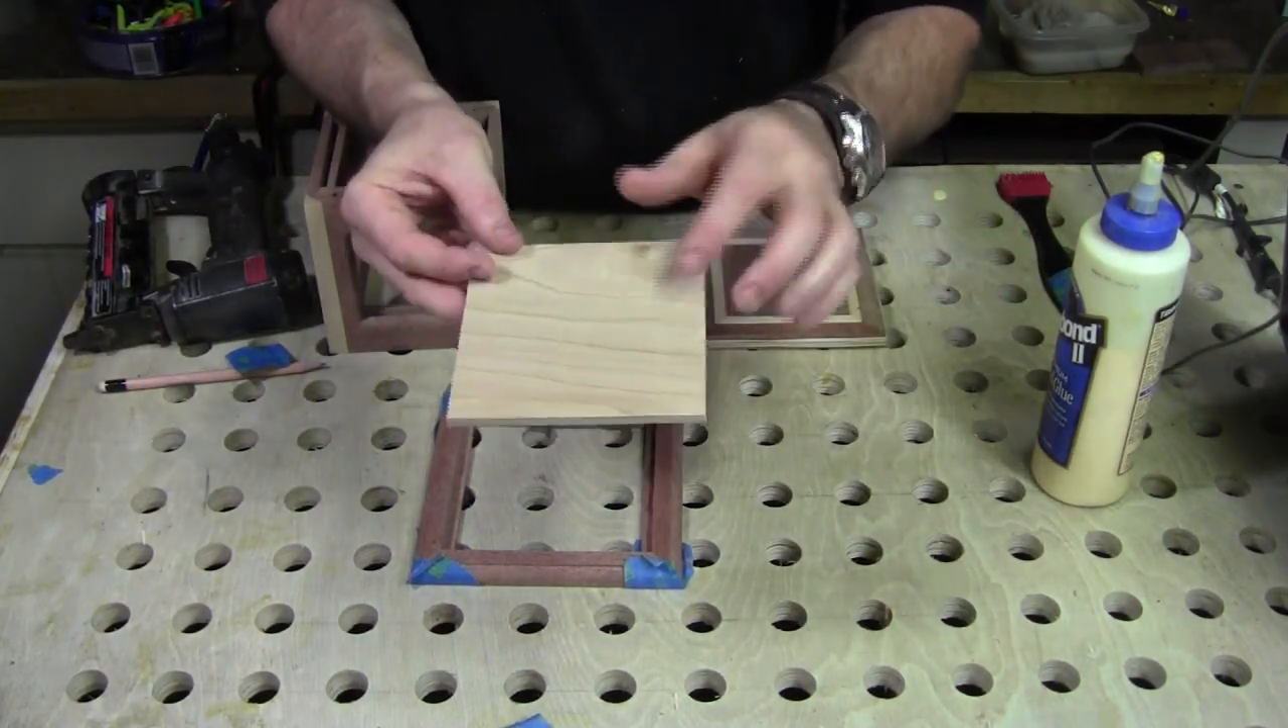I've got the pieces of the base cut and just taped together for right now.